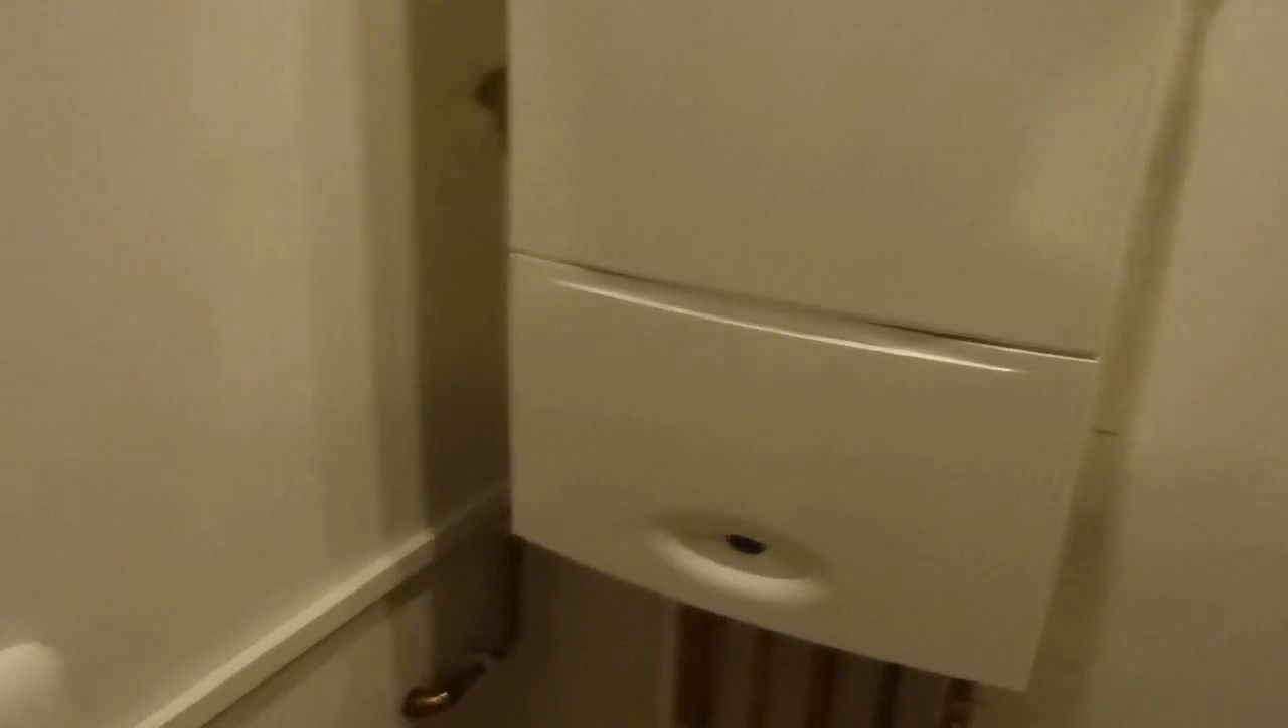As you can see. We've got the boiler all back together. And the cover back on.